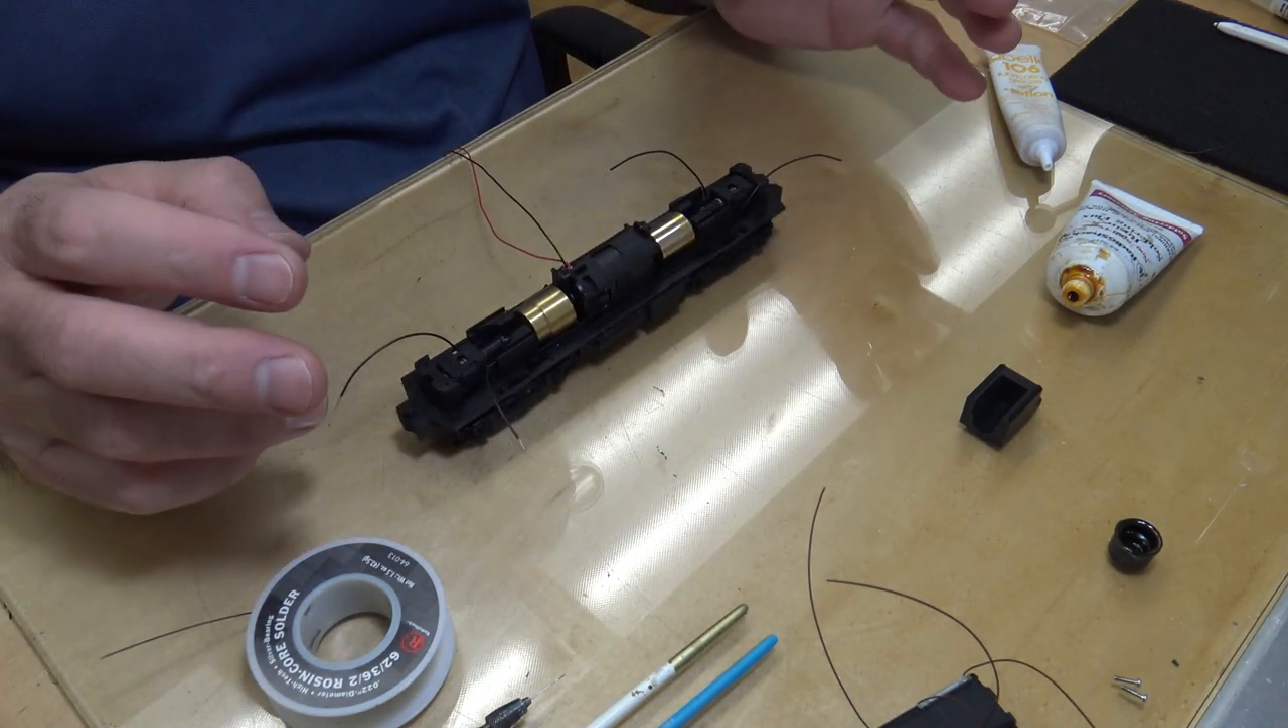The motor is now in place.